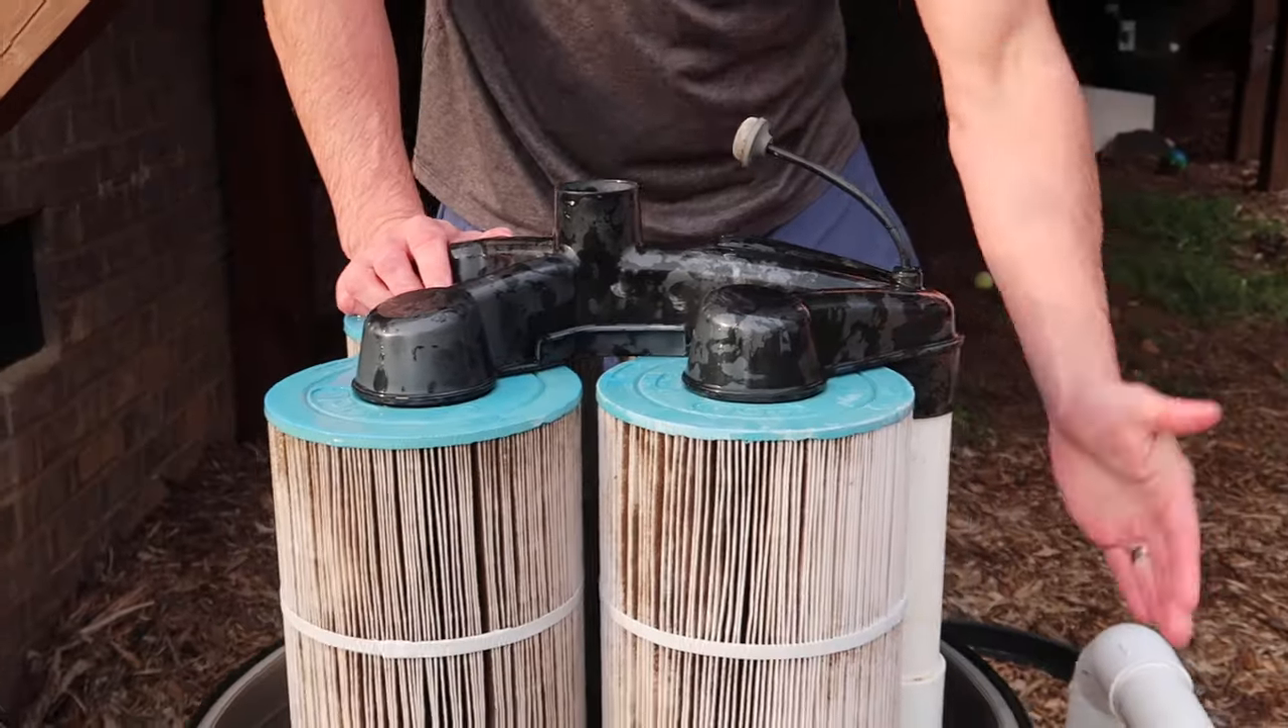So now you see it's flat on the tops of each of these cartridges.